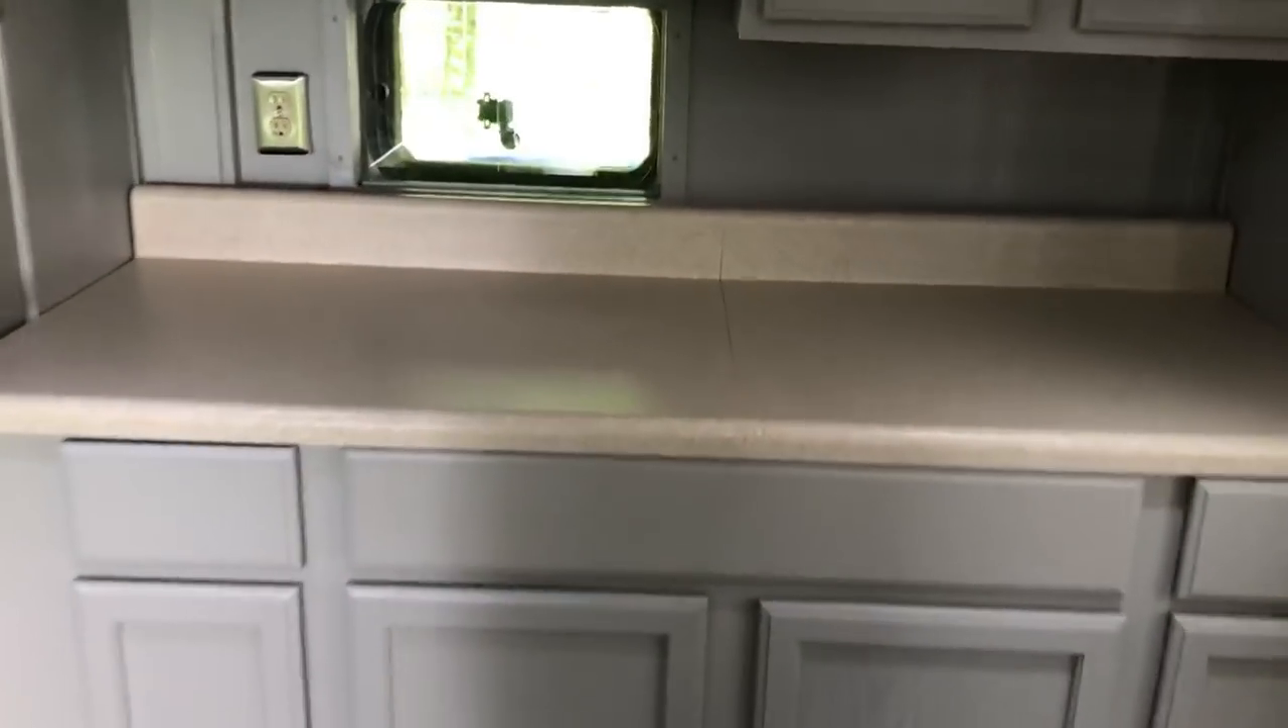Here's the countertop in place.